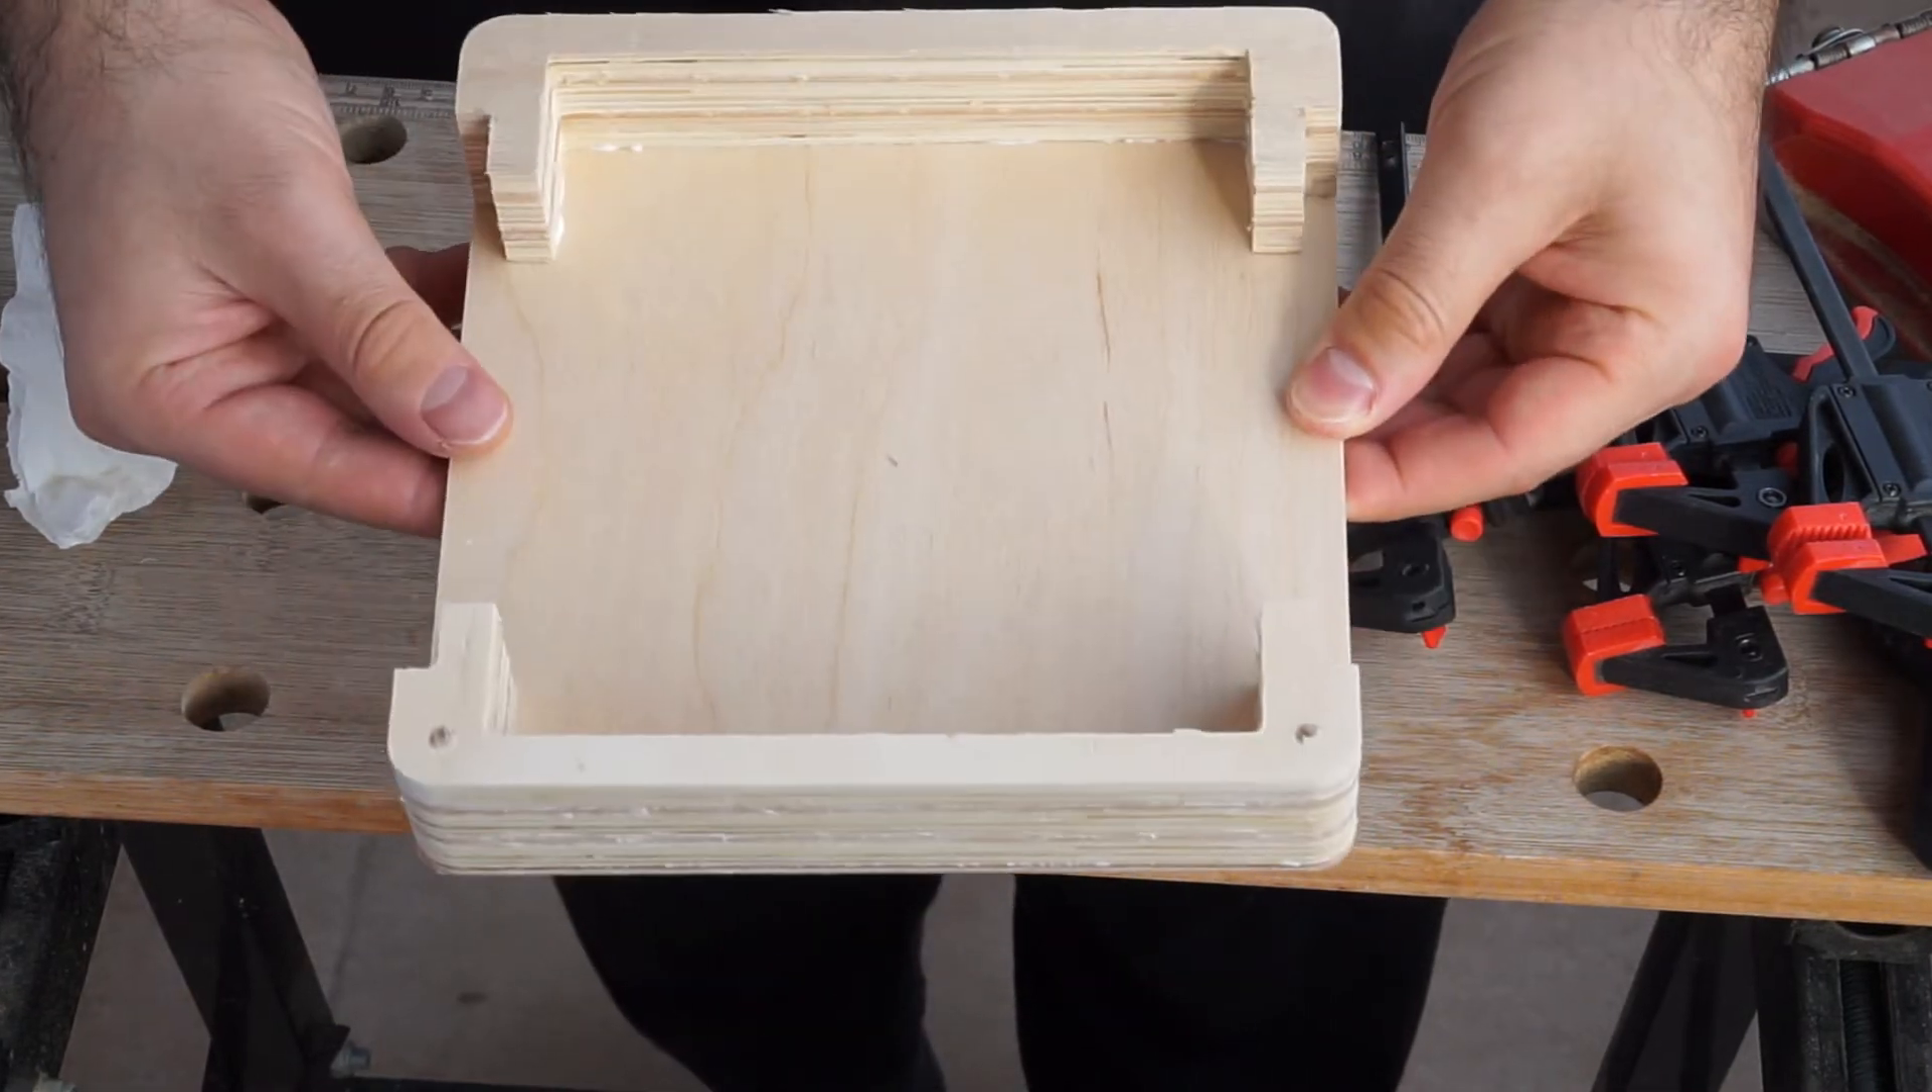These two pieces I glued to a flat rectangular piece of plywood.